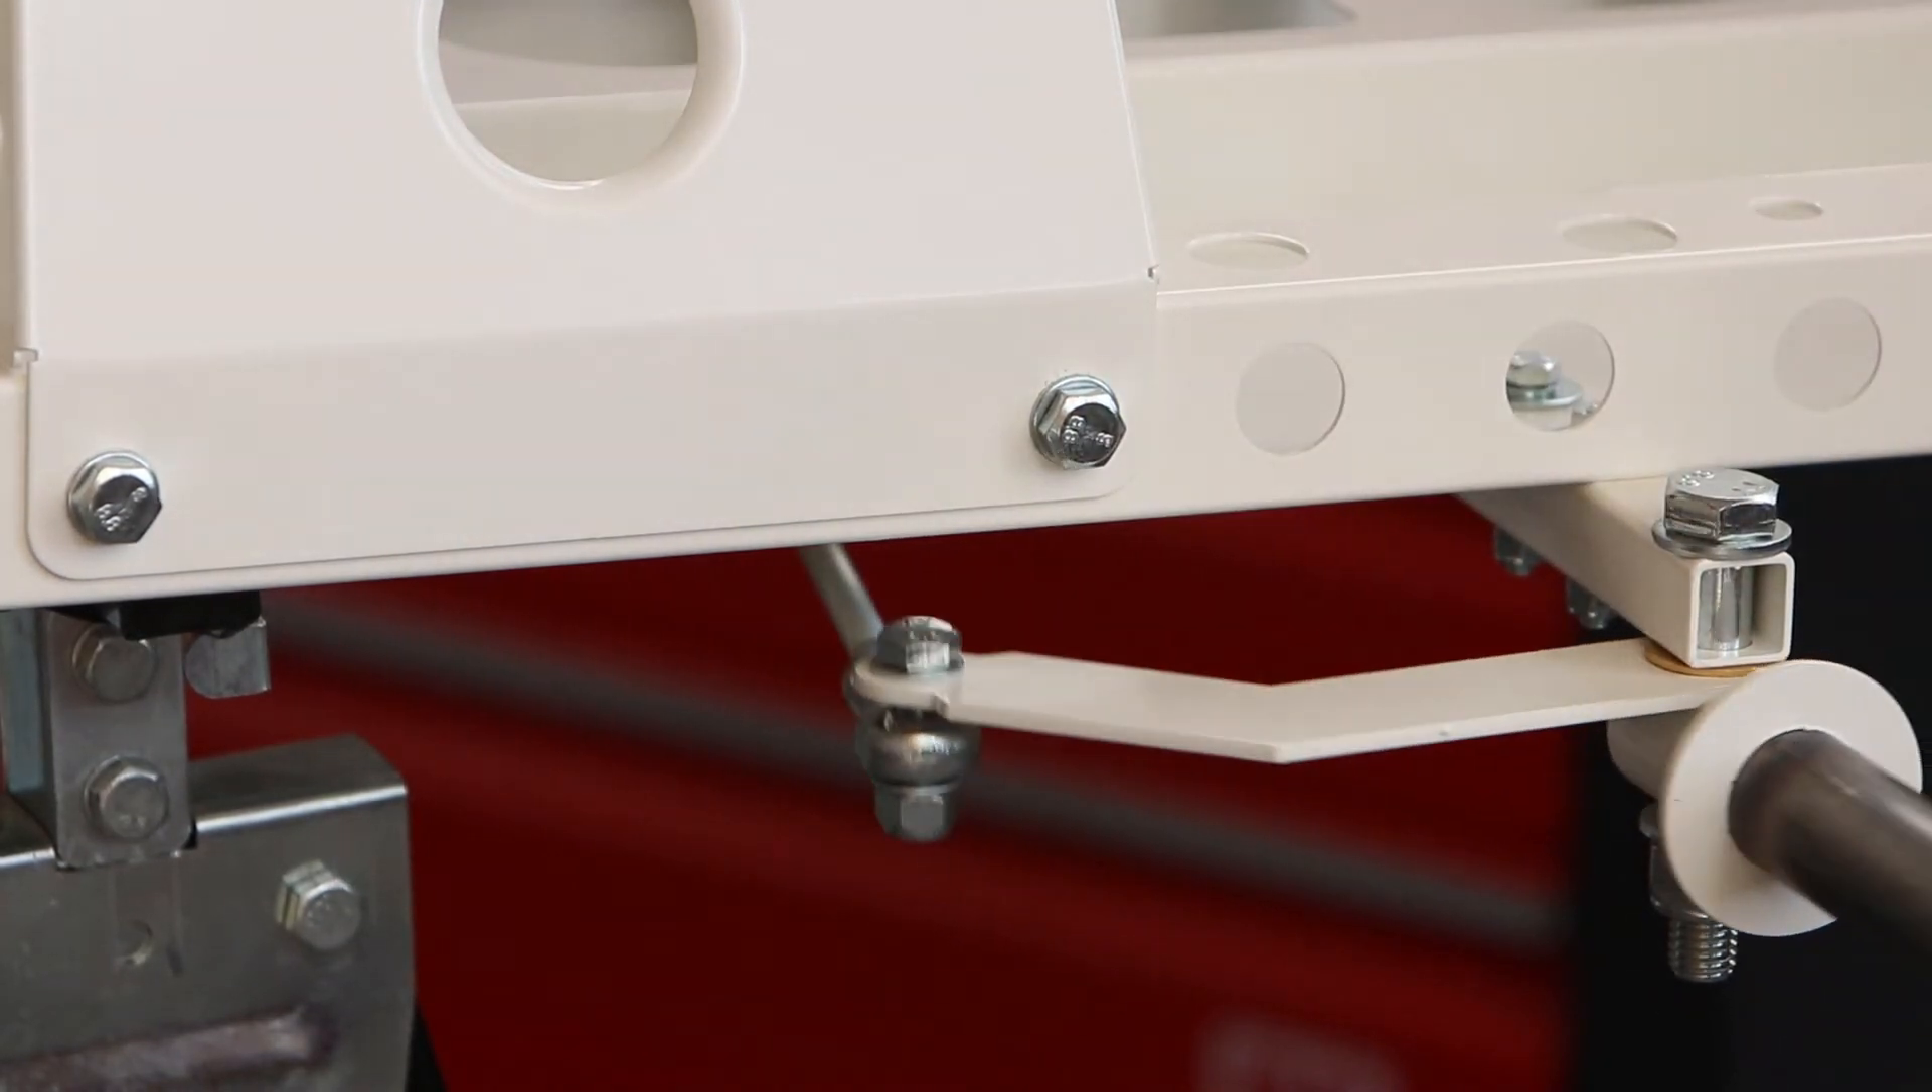So I've attached the steering arm to the other side.